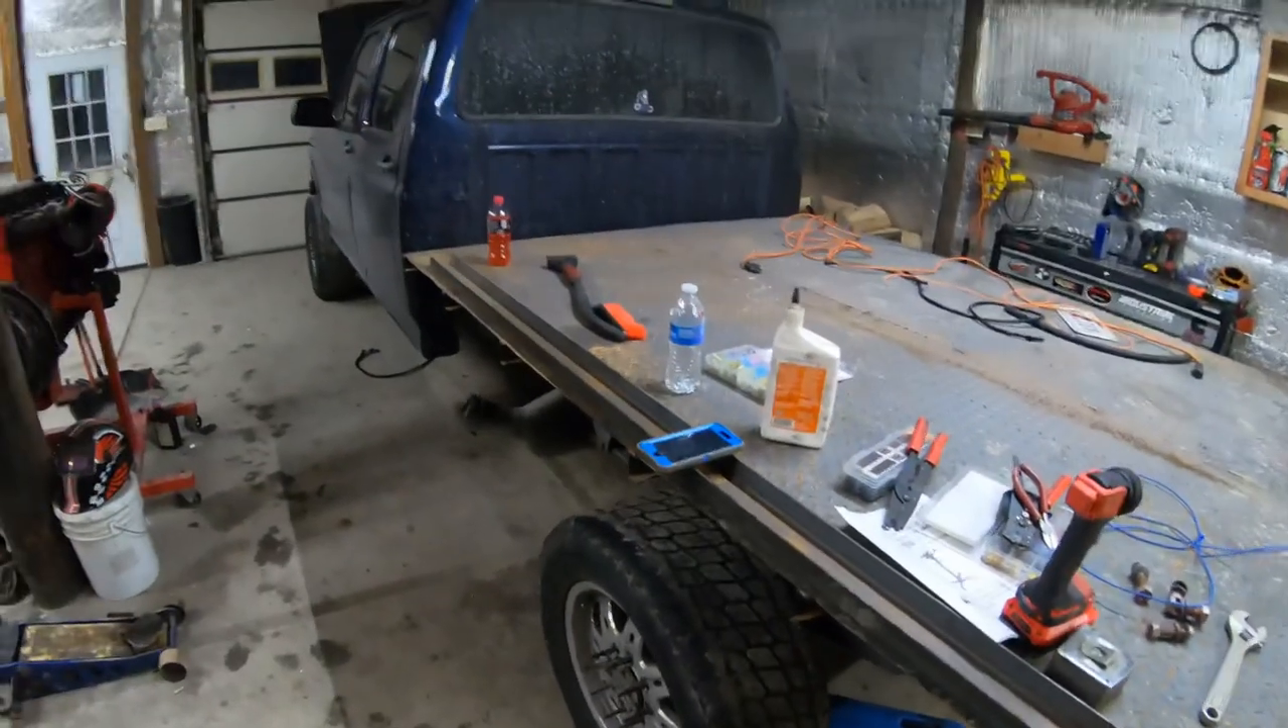Well the flatbed is officially back on.